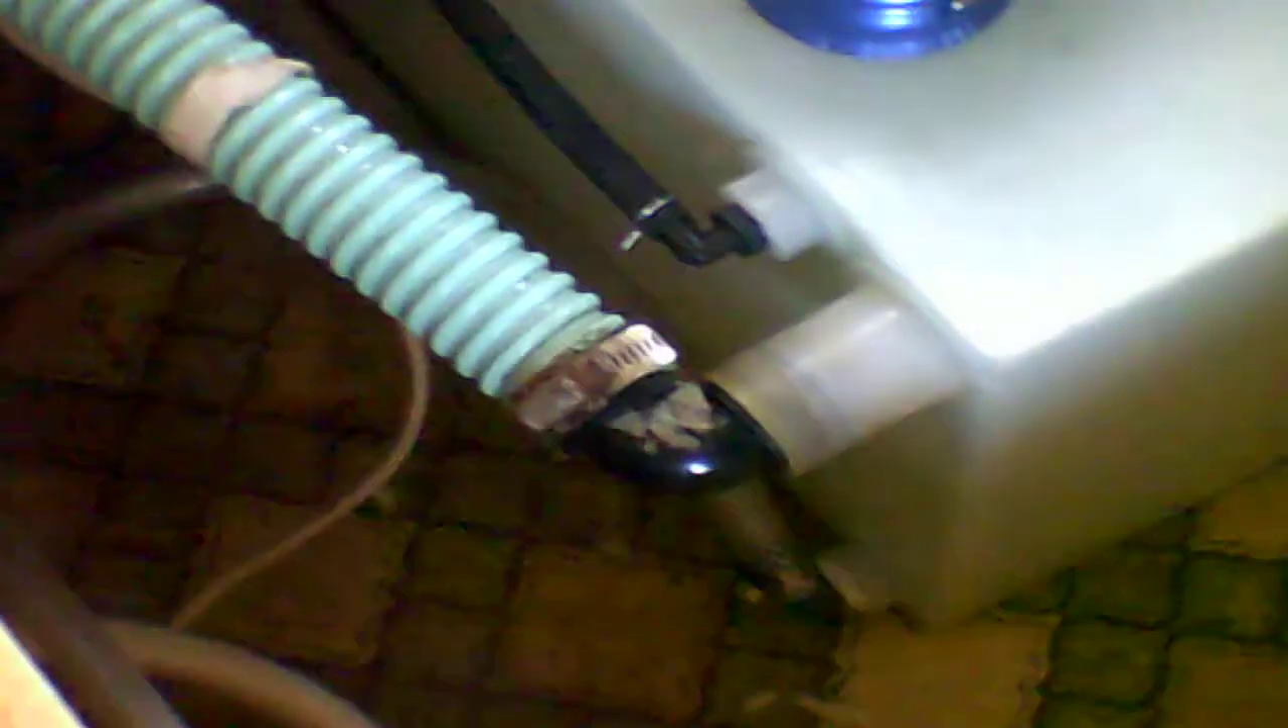I do have the tank in. The hose is hooked up.